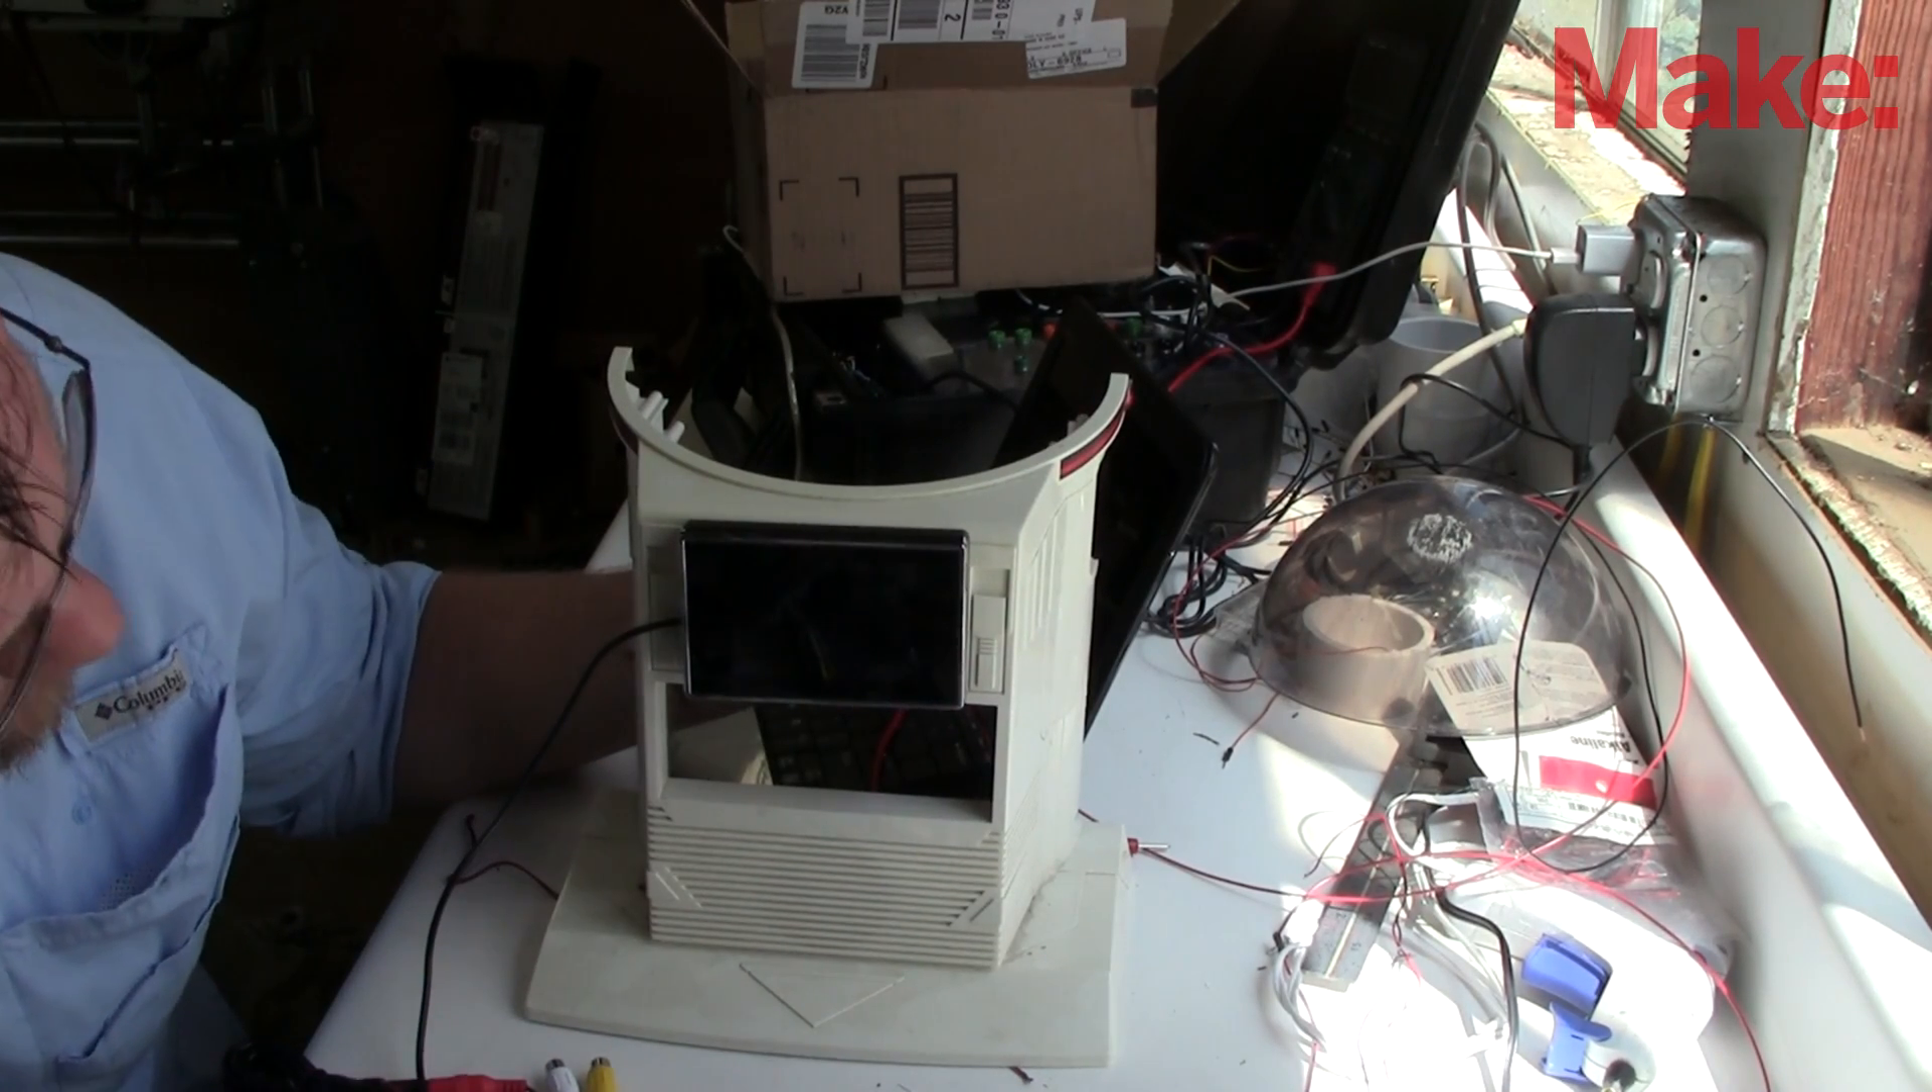So I bought a little TV screen, 3 .3, 3 .5 inch TFT LCD. Looks like it fits up there pretty well.